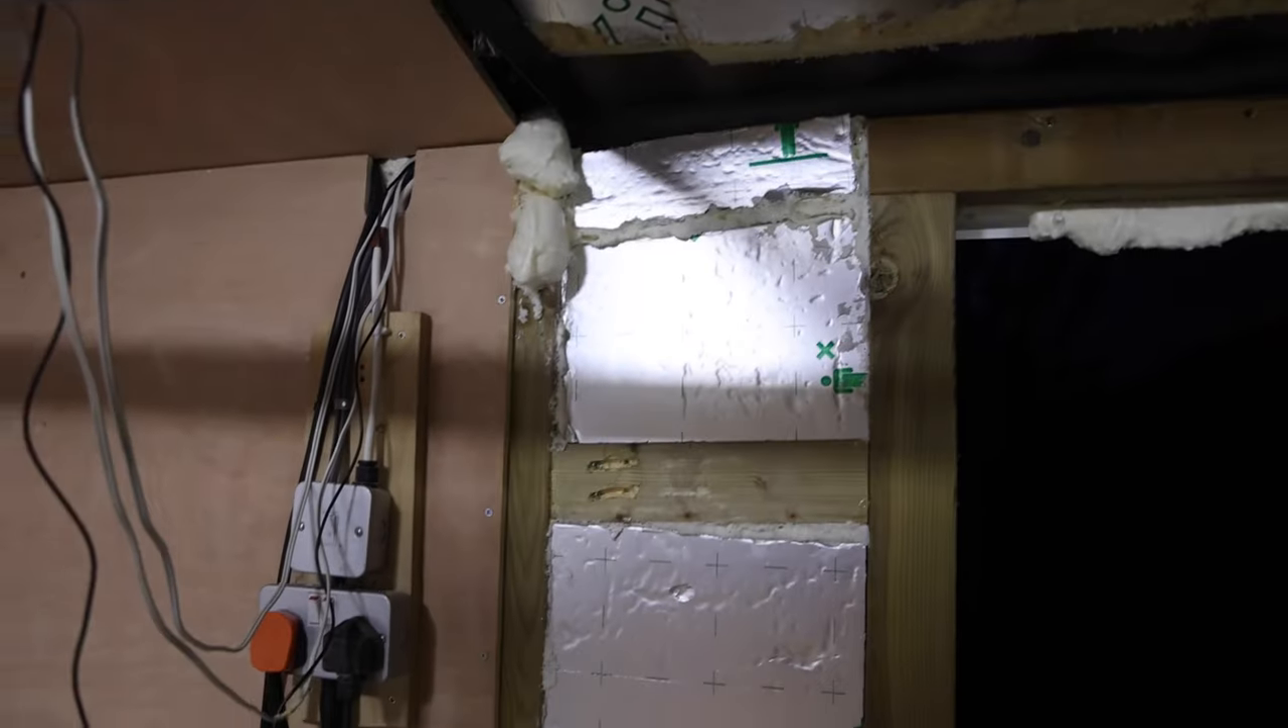There's a little bit more to do obviously we've got to put some plywood on but I just want to show you where I'm at the moment.